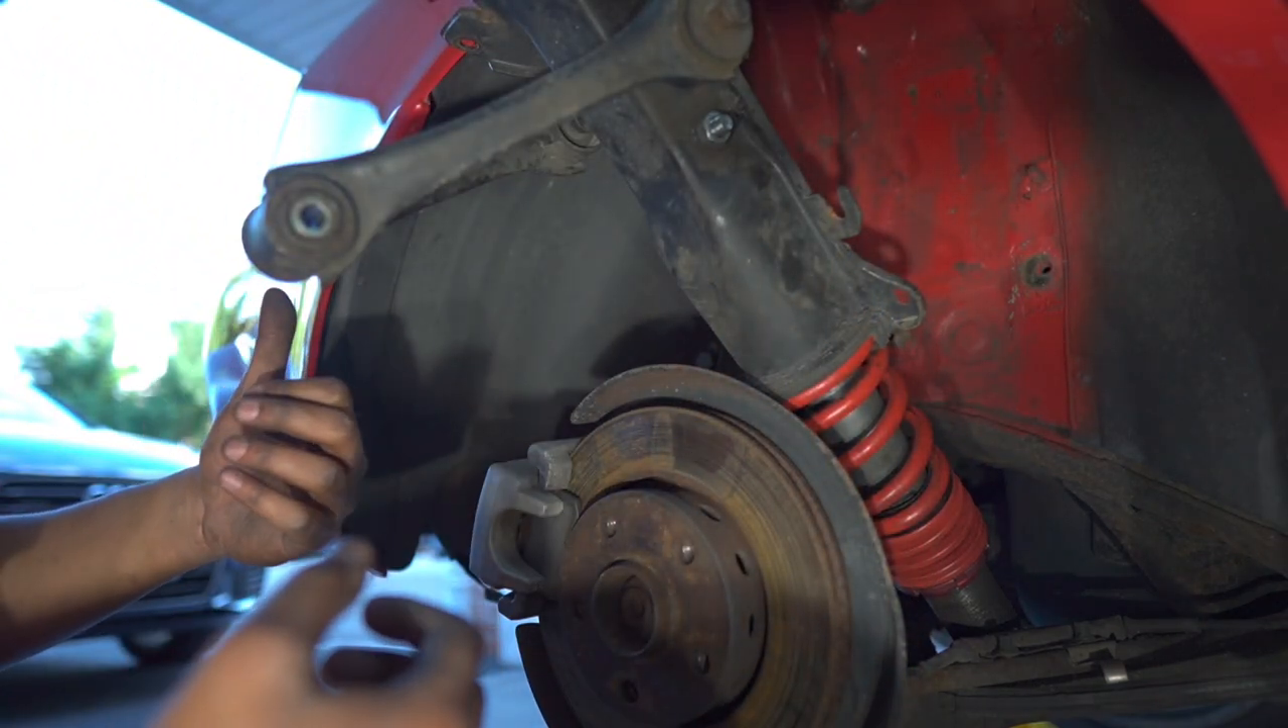We got the coilover fully assembled.